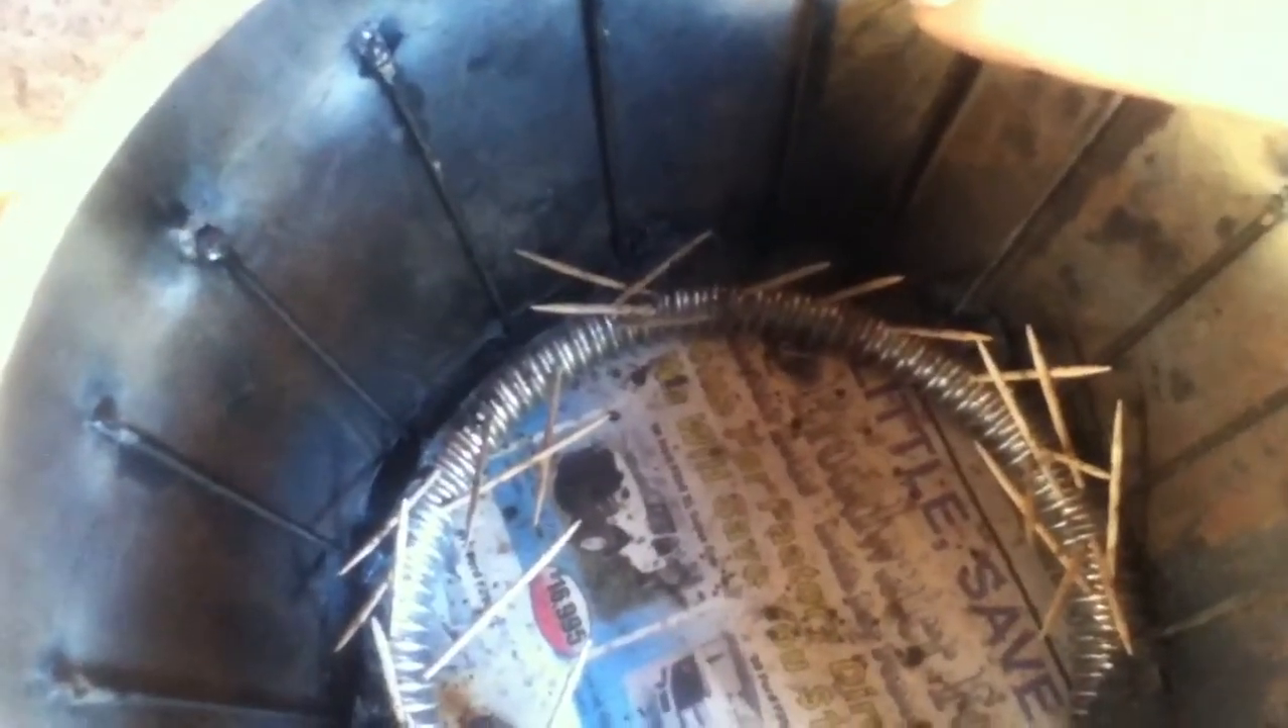And then I welded some steel rods all the way around here to give the refractory cement some support when I pour it in there.